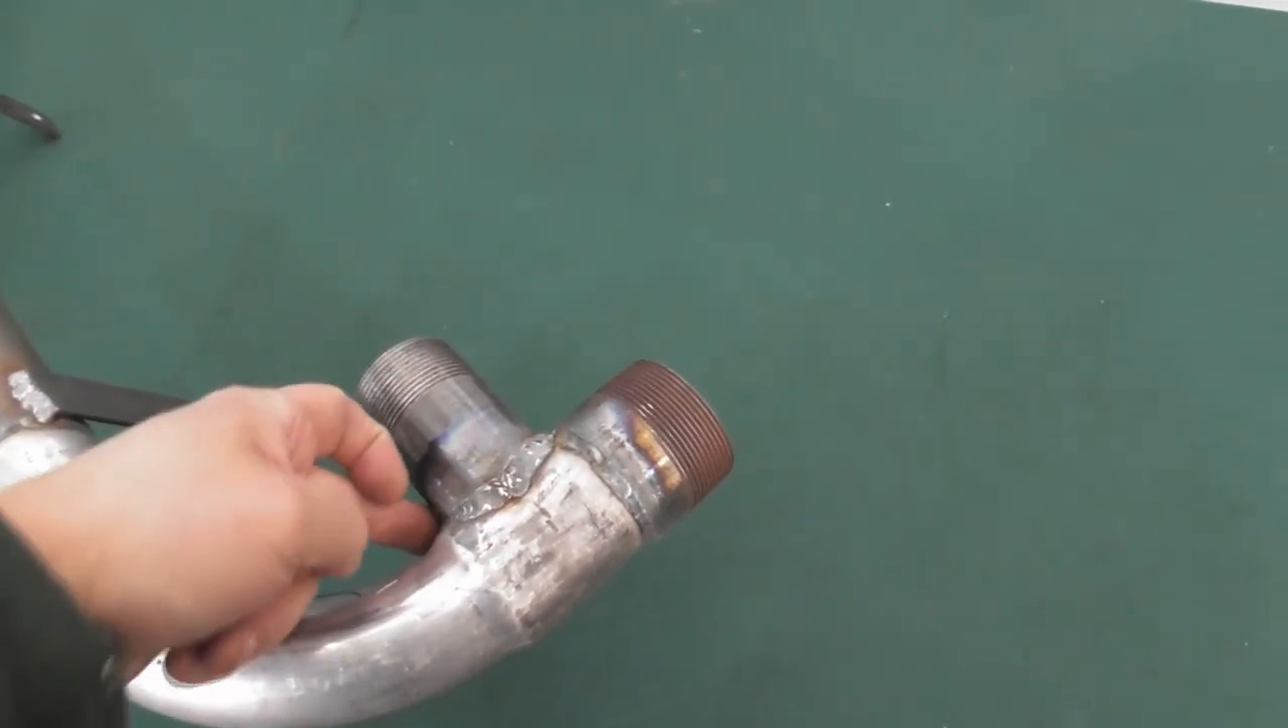Here we've got the one and a half inch nipple cut in and welded.